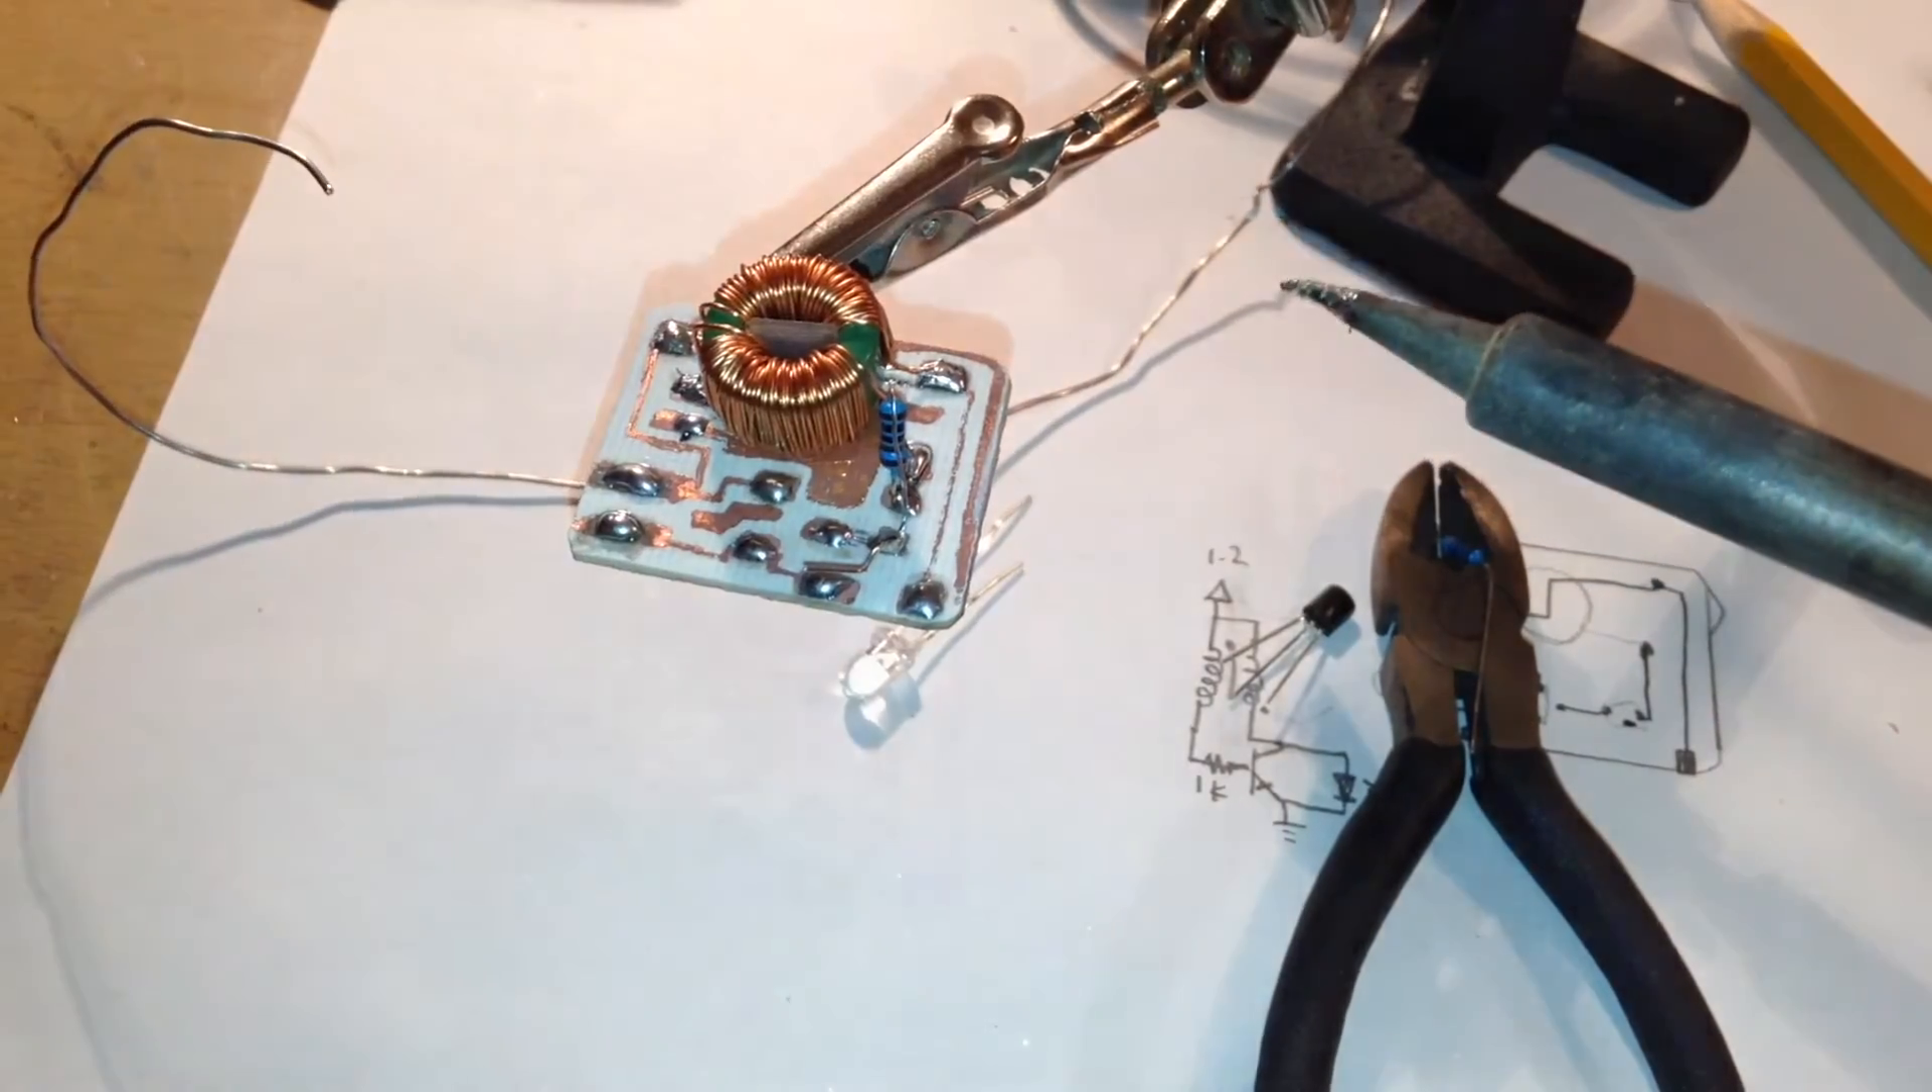The resistor is soldered in place.